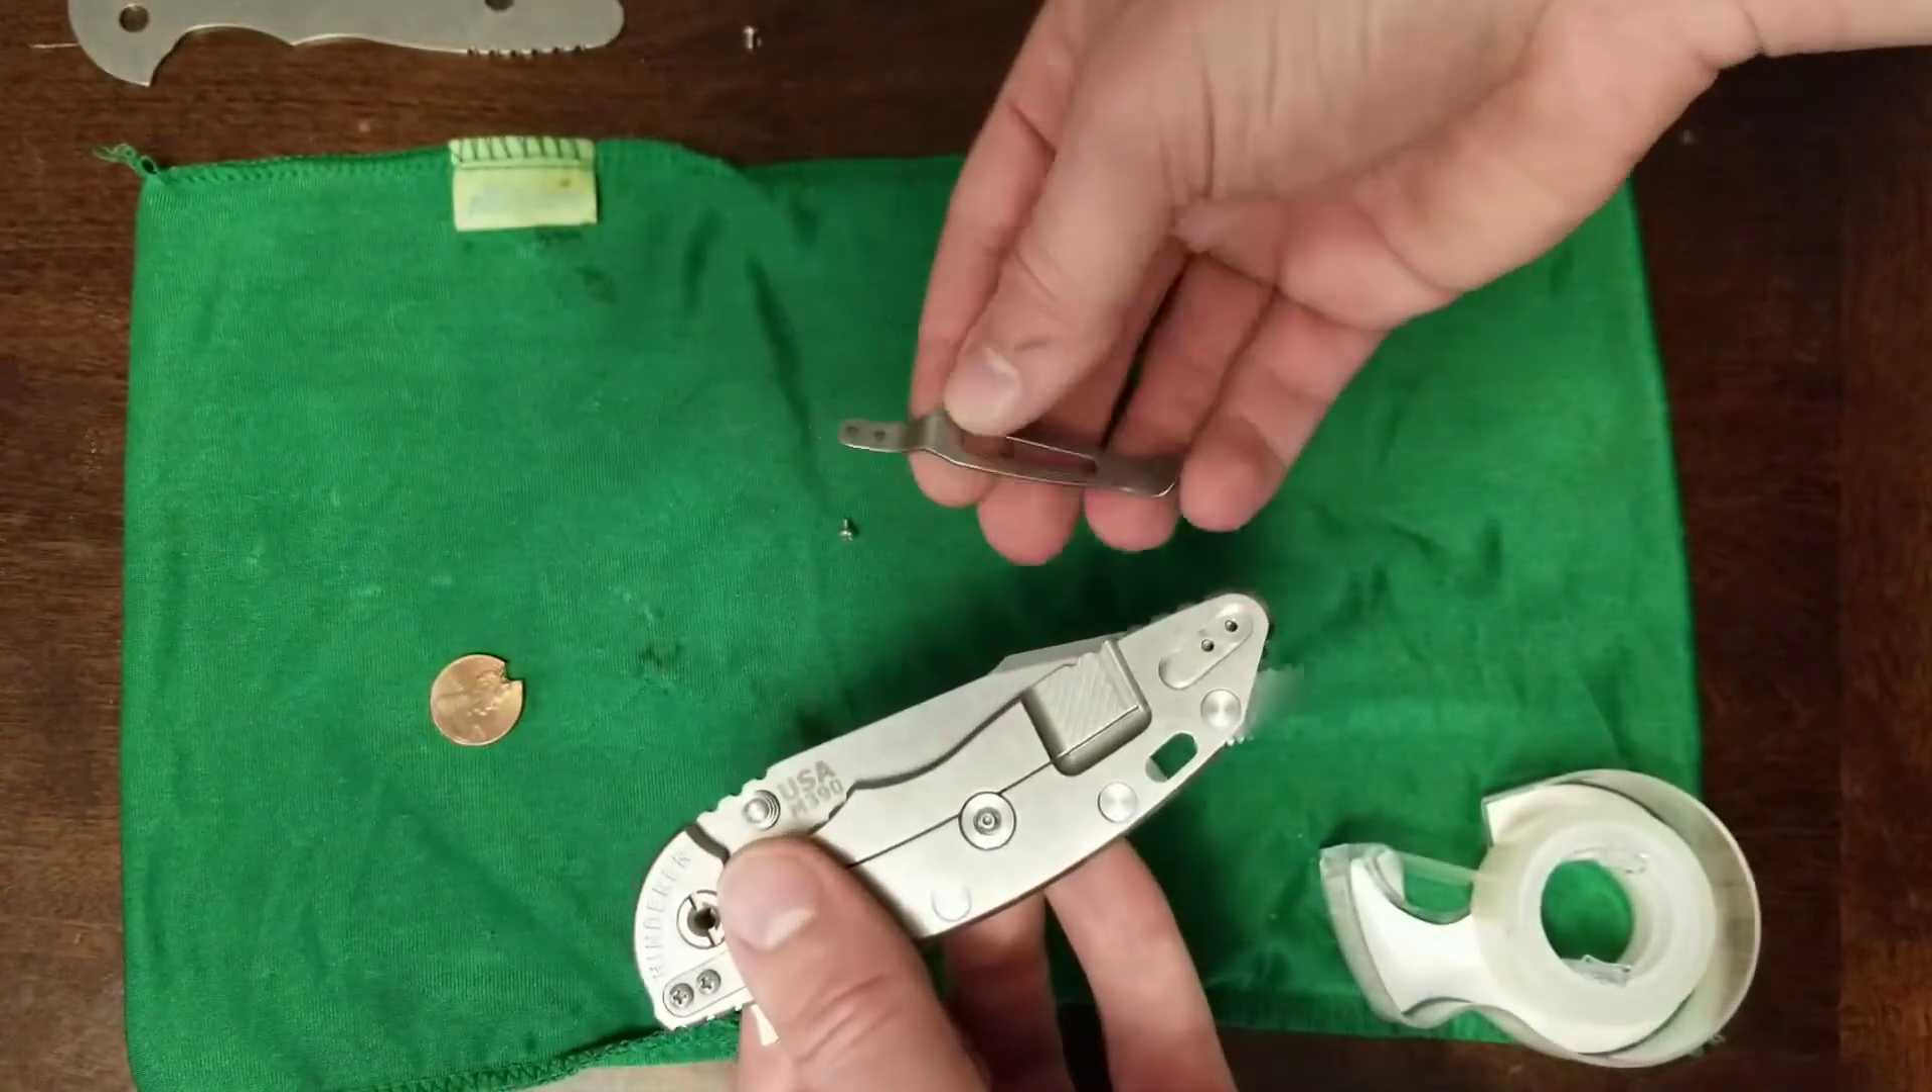Now I've also got the pocket clip off the back of the XM18.